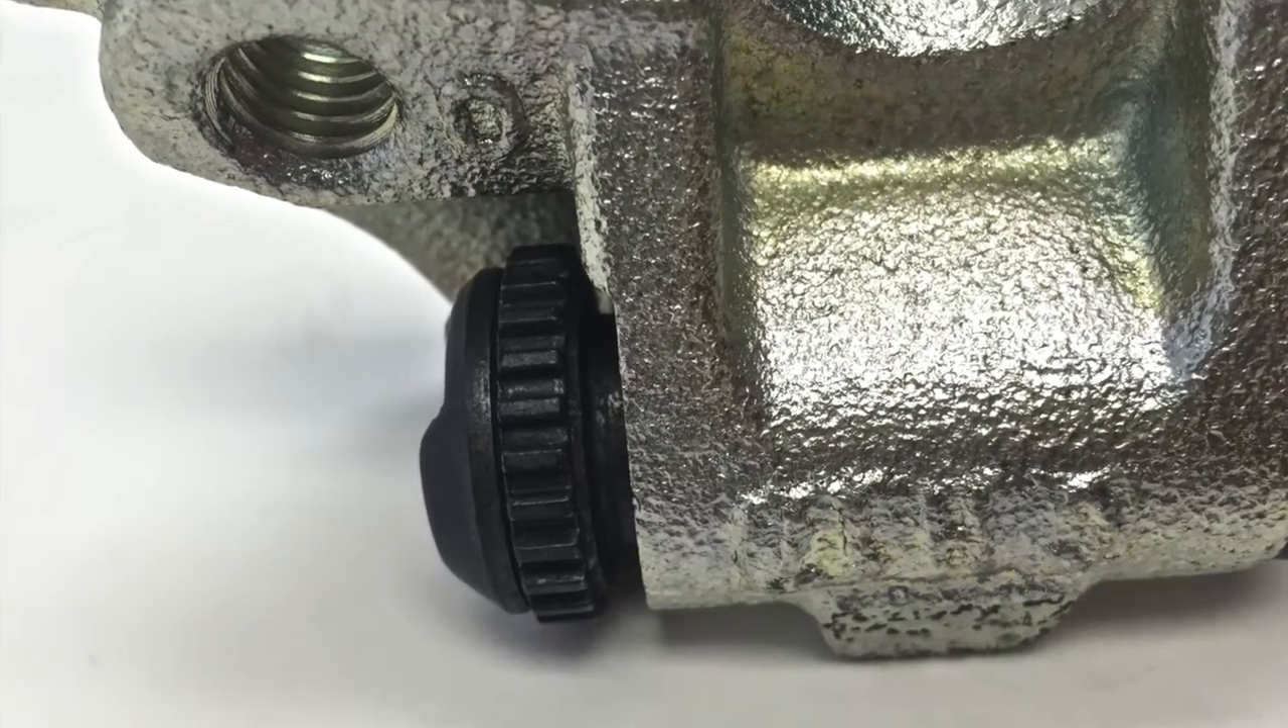Herein lies the culprit. You see that little space between the actuator body and the adjuster cap? That's the problem. Now this is a pretty big space. Even a fraction of a space can cause a problem.